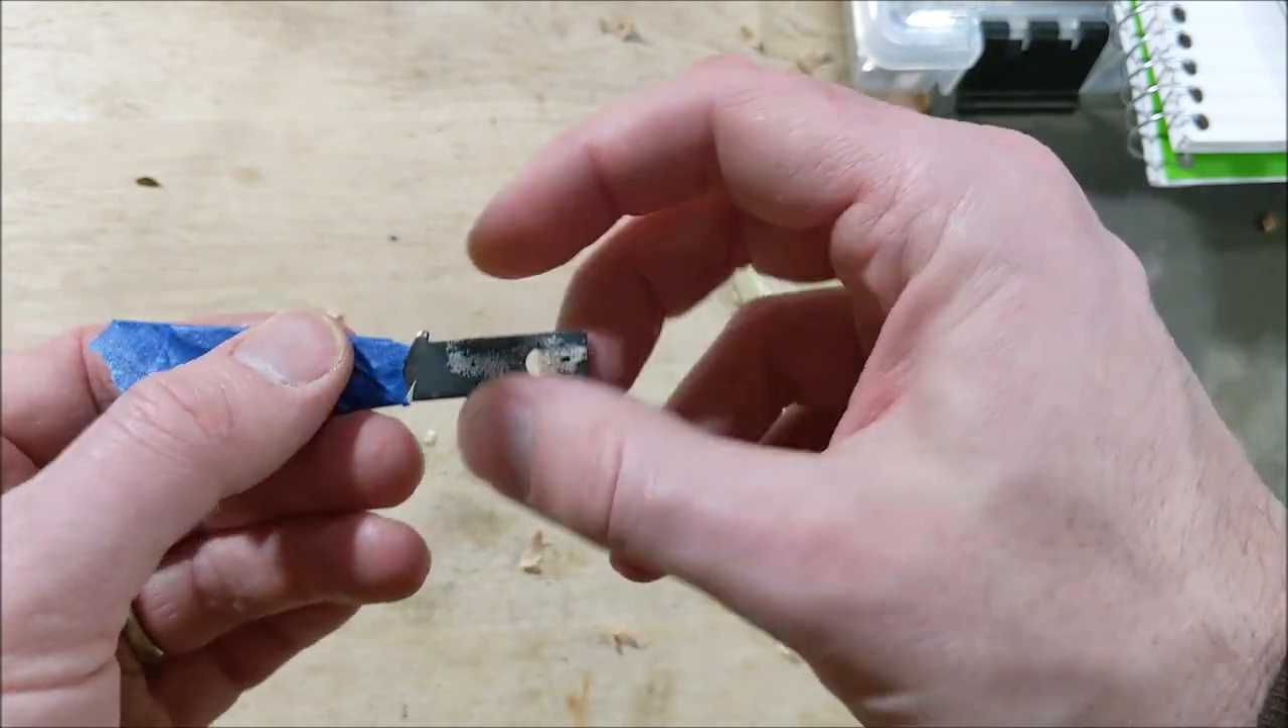So there's the flex cut blade with the handle and epoxy removed.